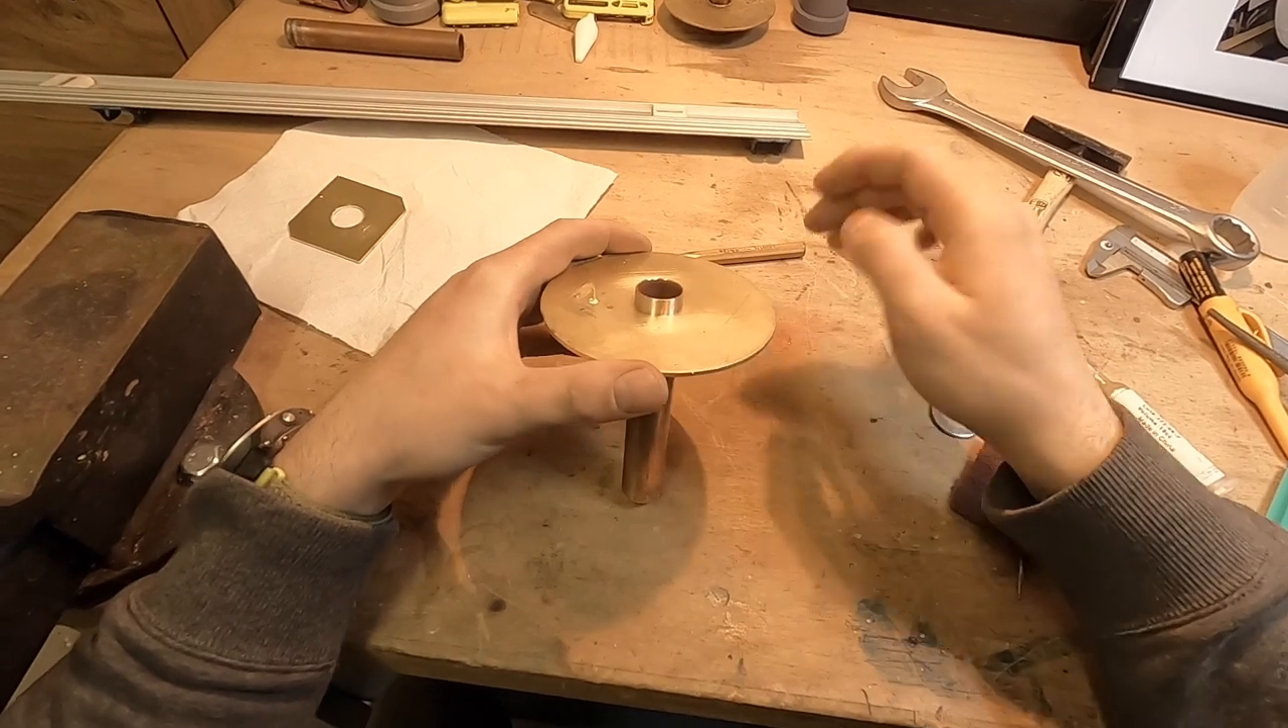So the reflector is mounted on the waveguide now and we have to put it in so that the waveguide is that the beginning of the waveguide is about 10 millimeters from the top side of the reflector.